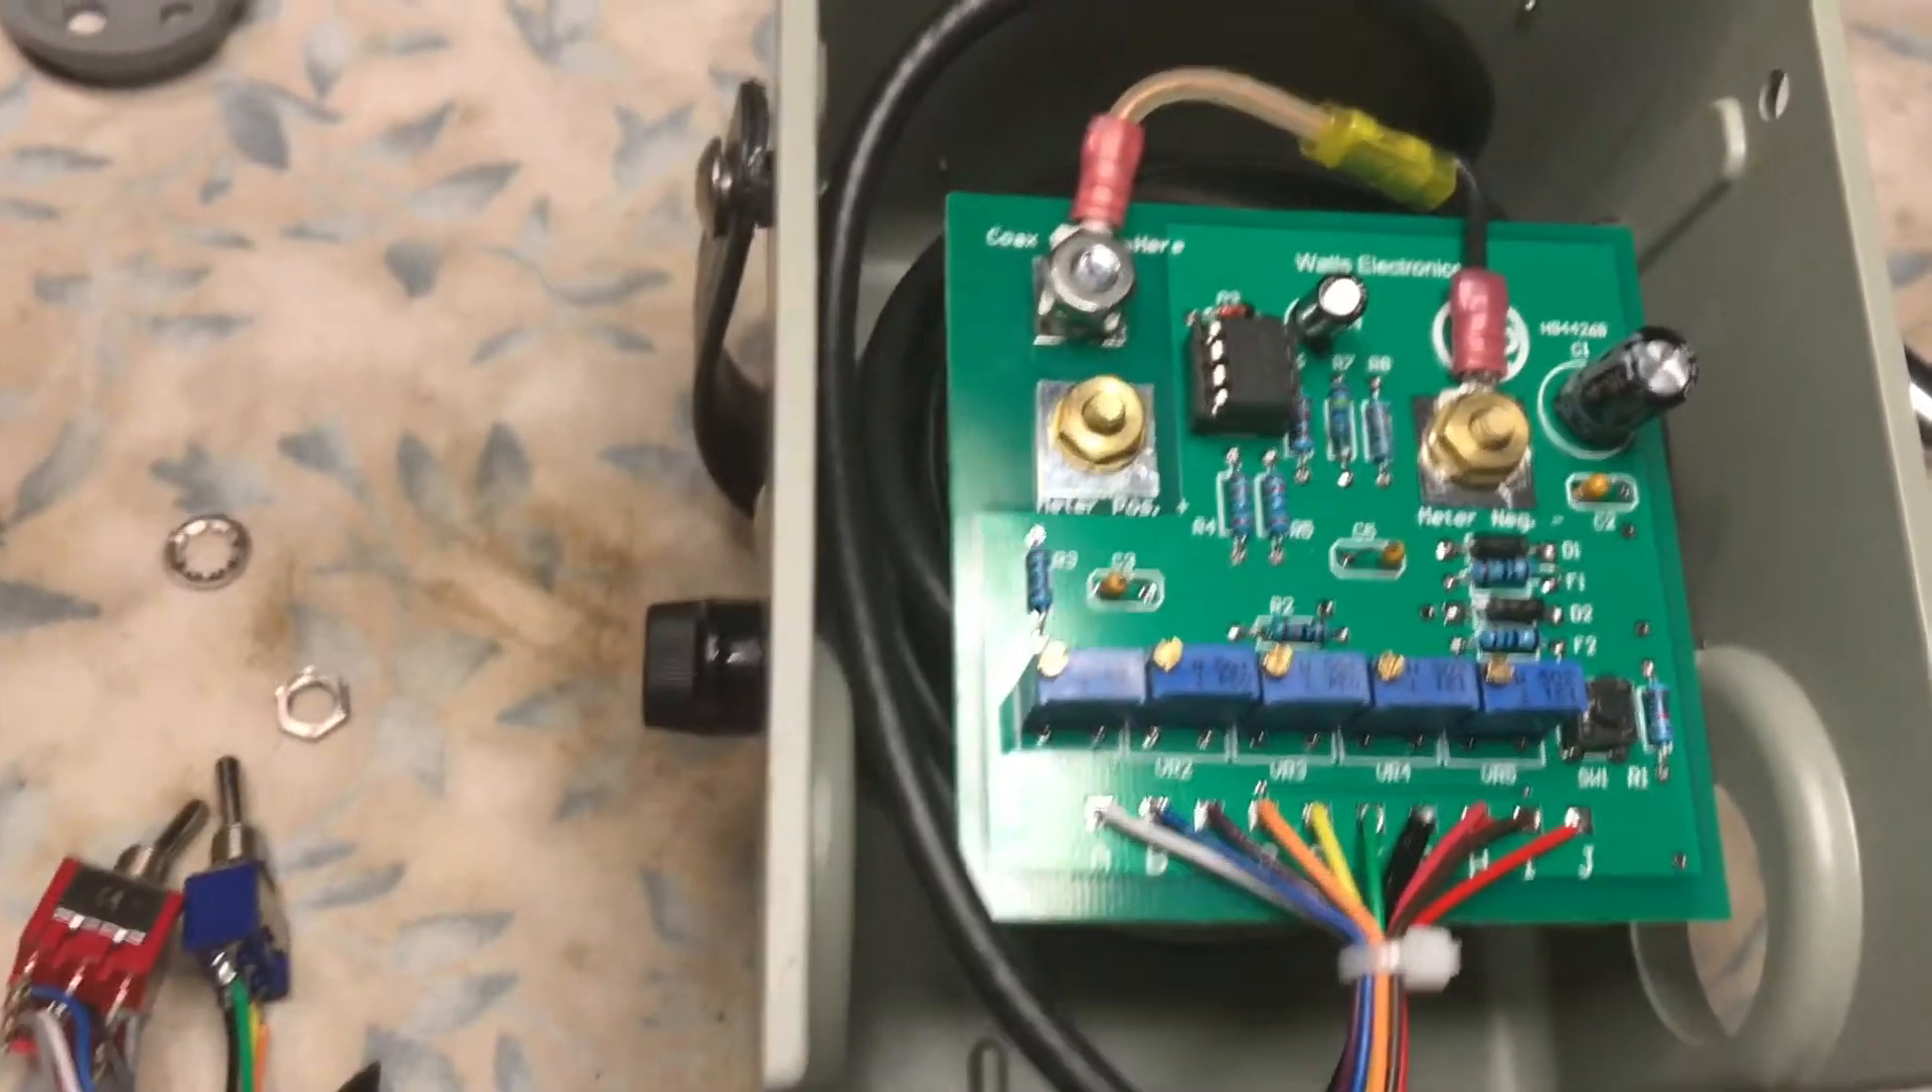Here is the Watts Electronics, uh, BERT43 PEP adapter kit, PC board installed. So it literally just sits right on top of the two positive and negative posts.